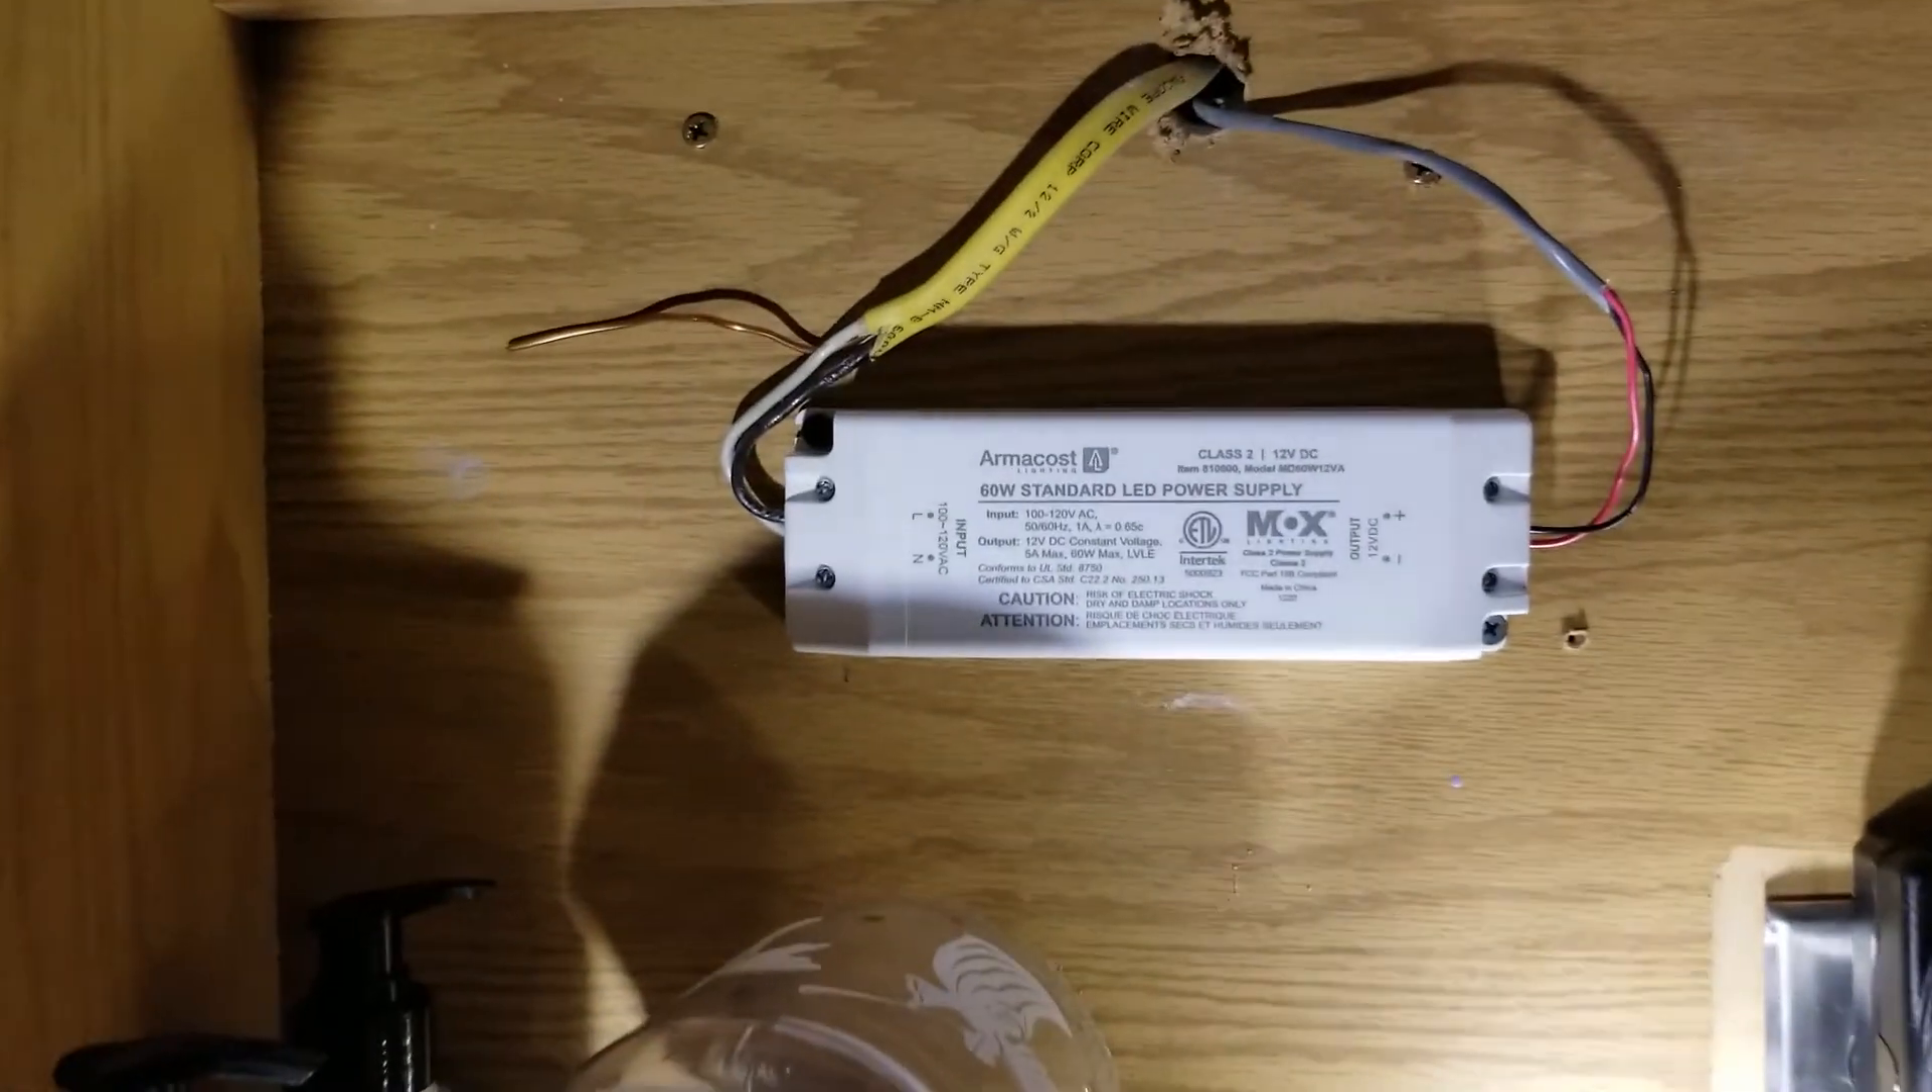You'll notice that the ground cable is not connected. It would probably be wise to put a wire nut on that.